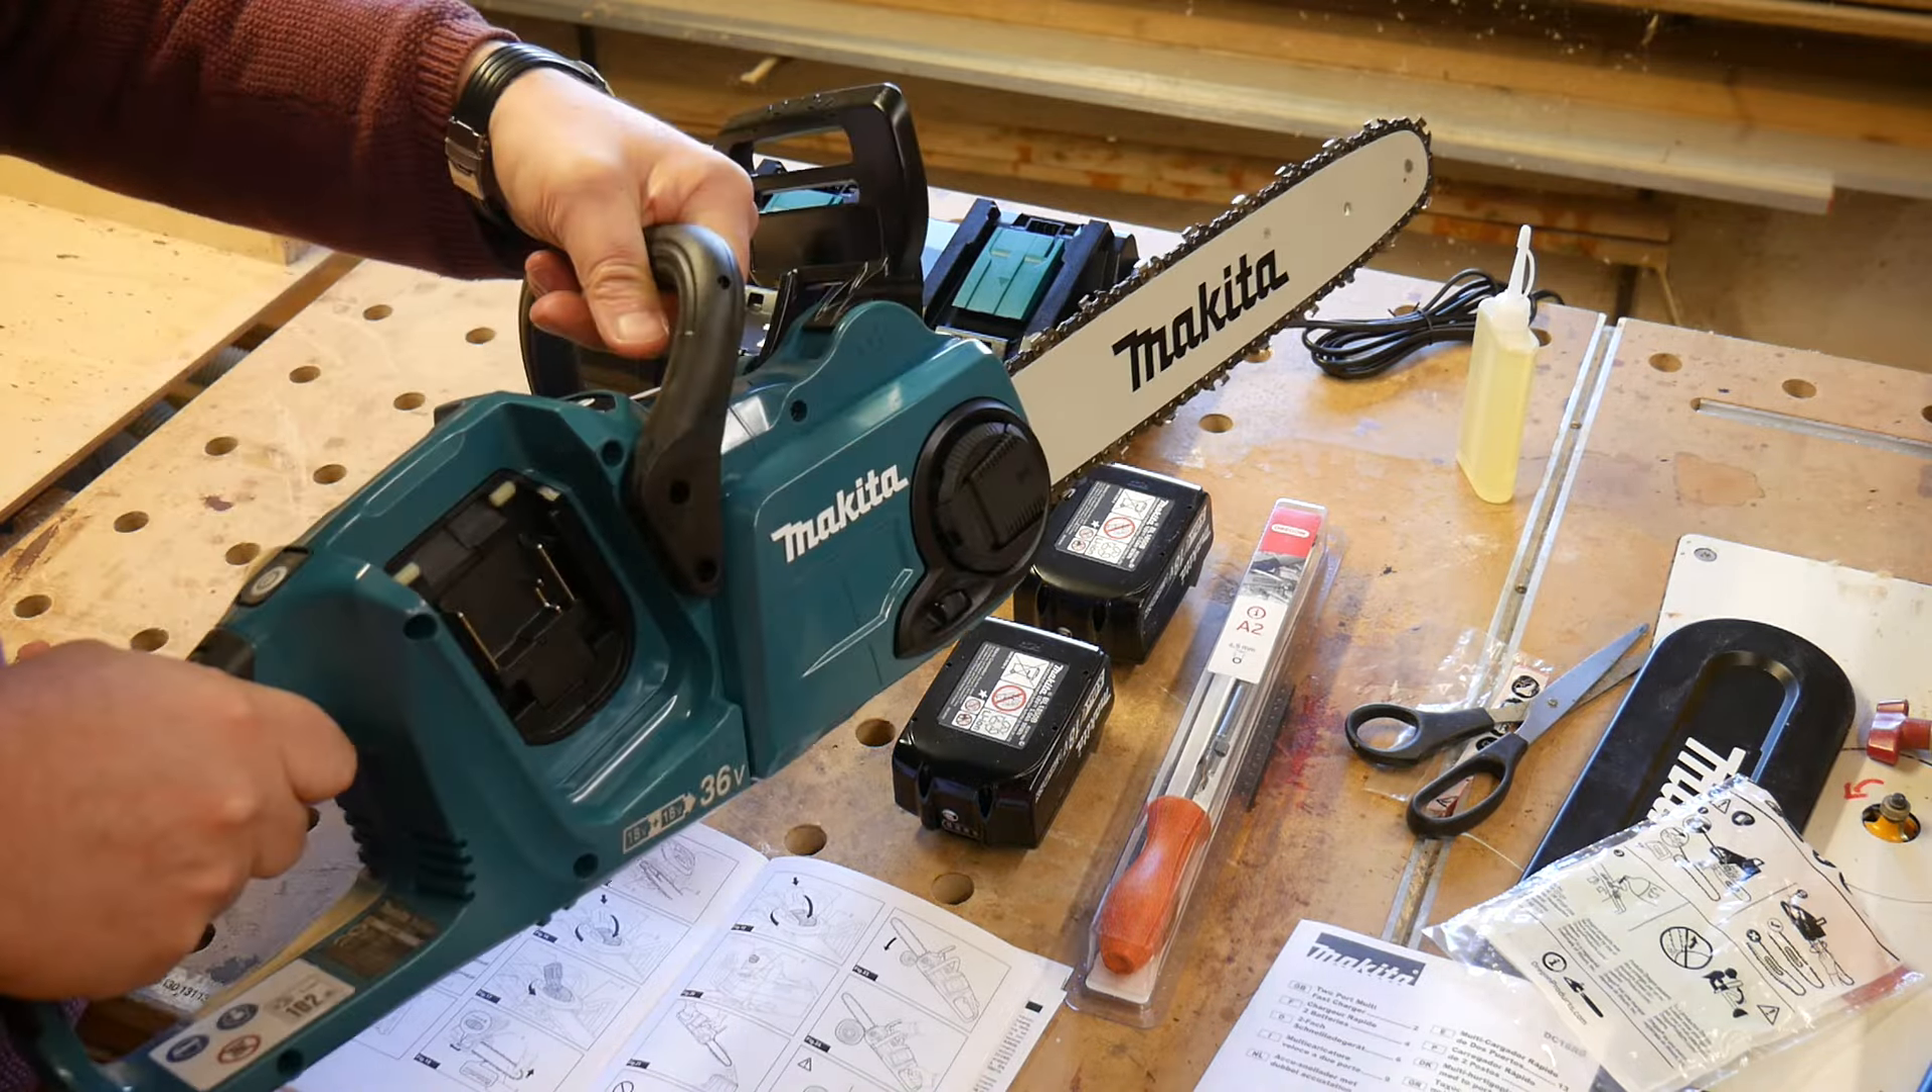Jetzt müssen eigentlich nur noch die Akkus eingelegt werden.